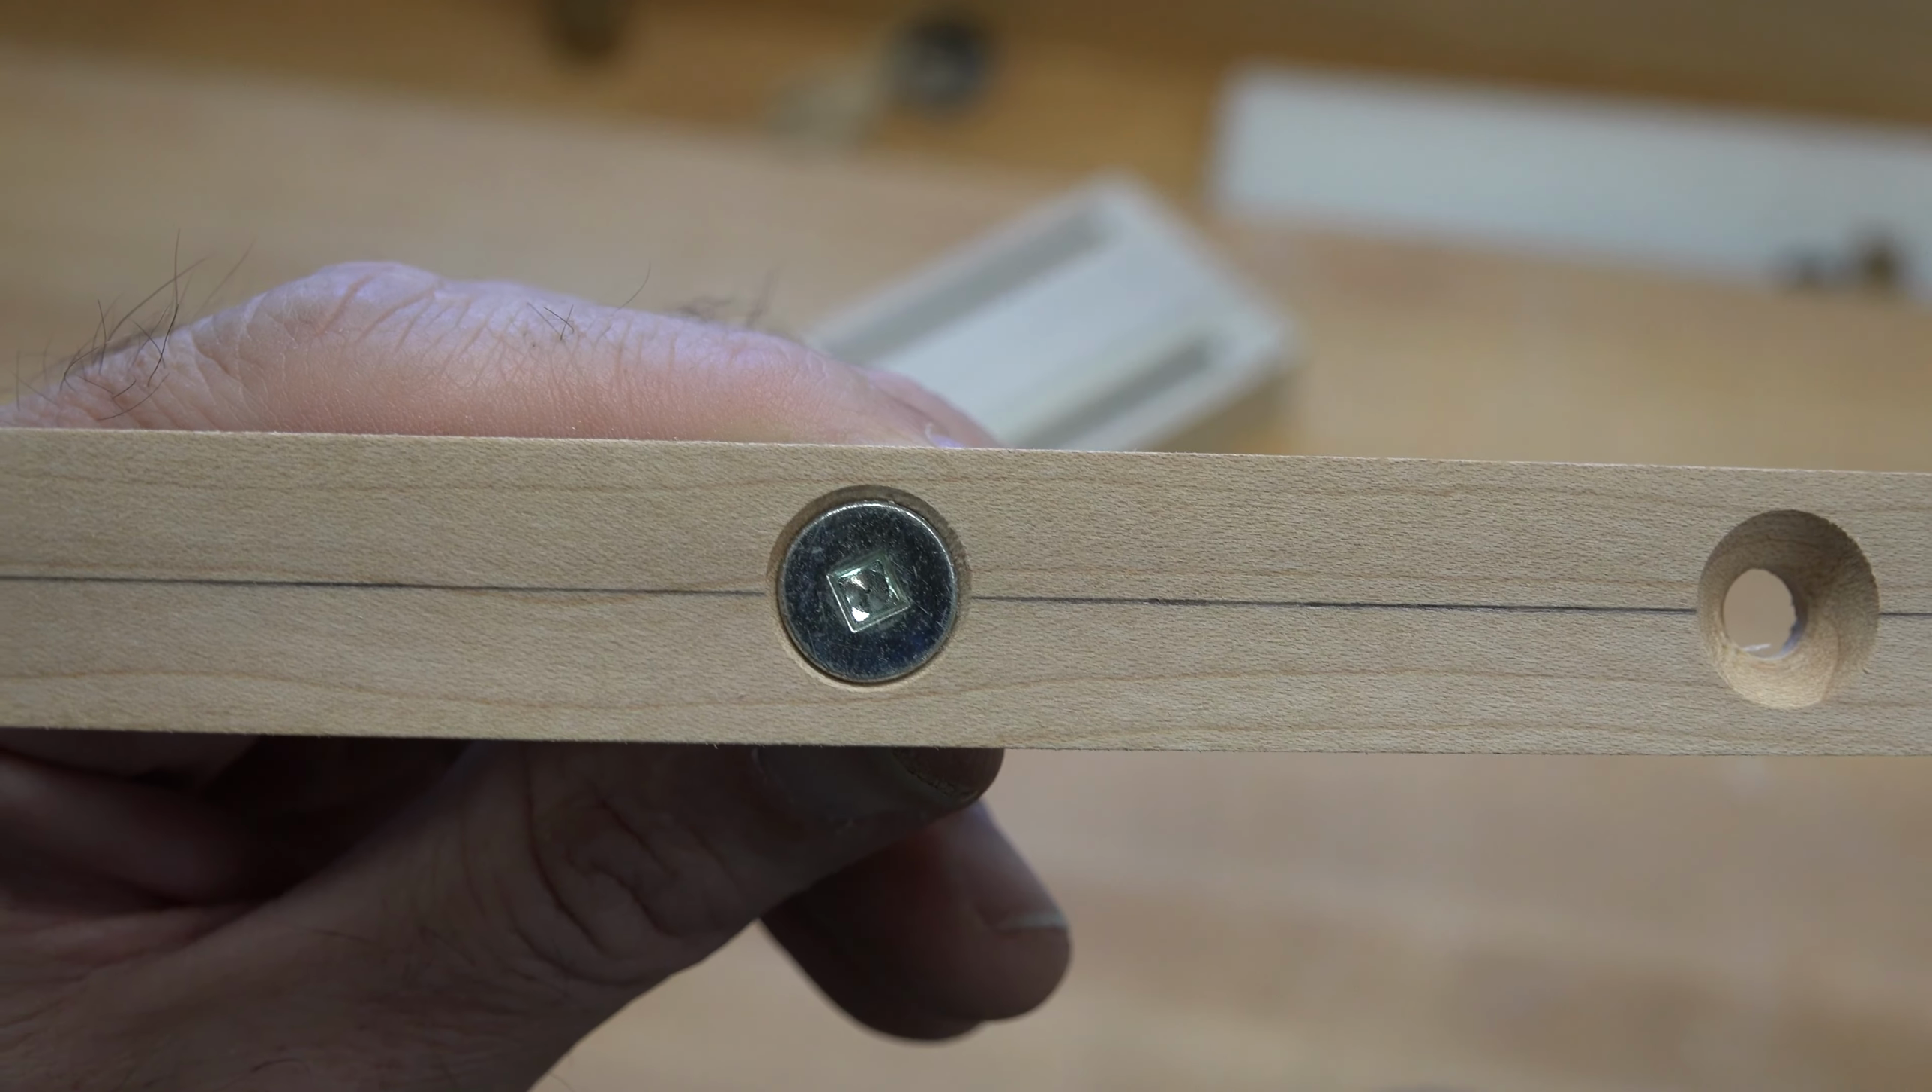There we have our bolt nice and flush nicely countersunk.